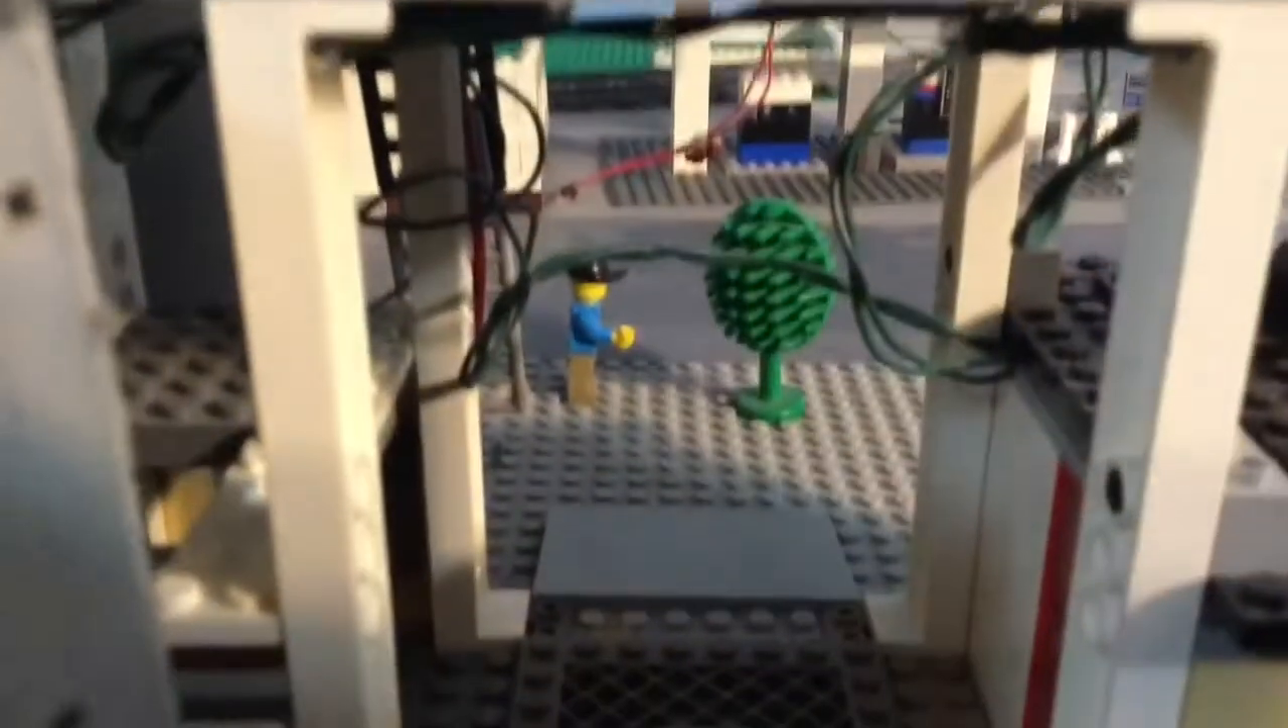And then I have to get some Legos and hold the wiring up somehow. But I haven't done that yet.